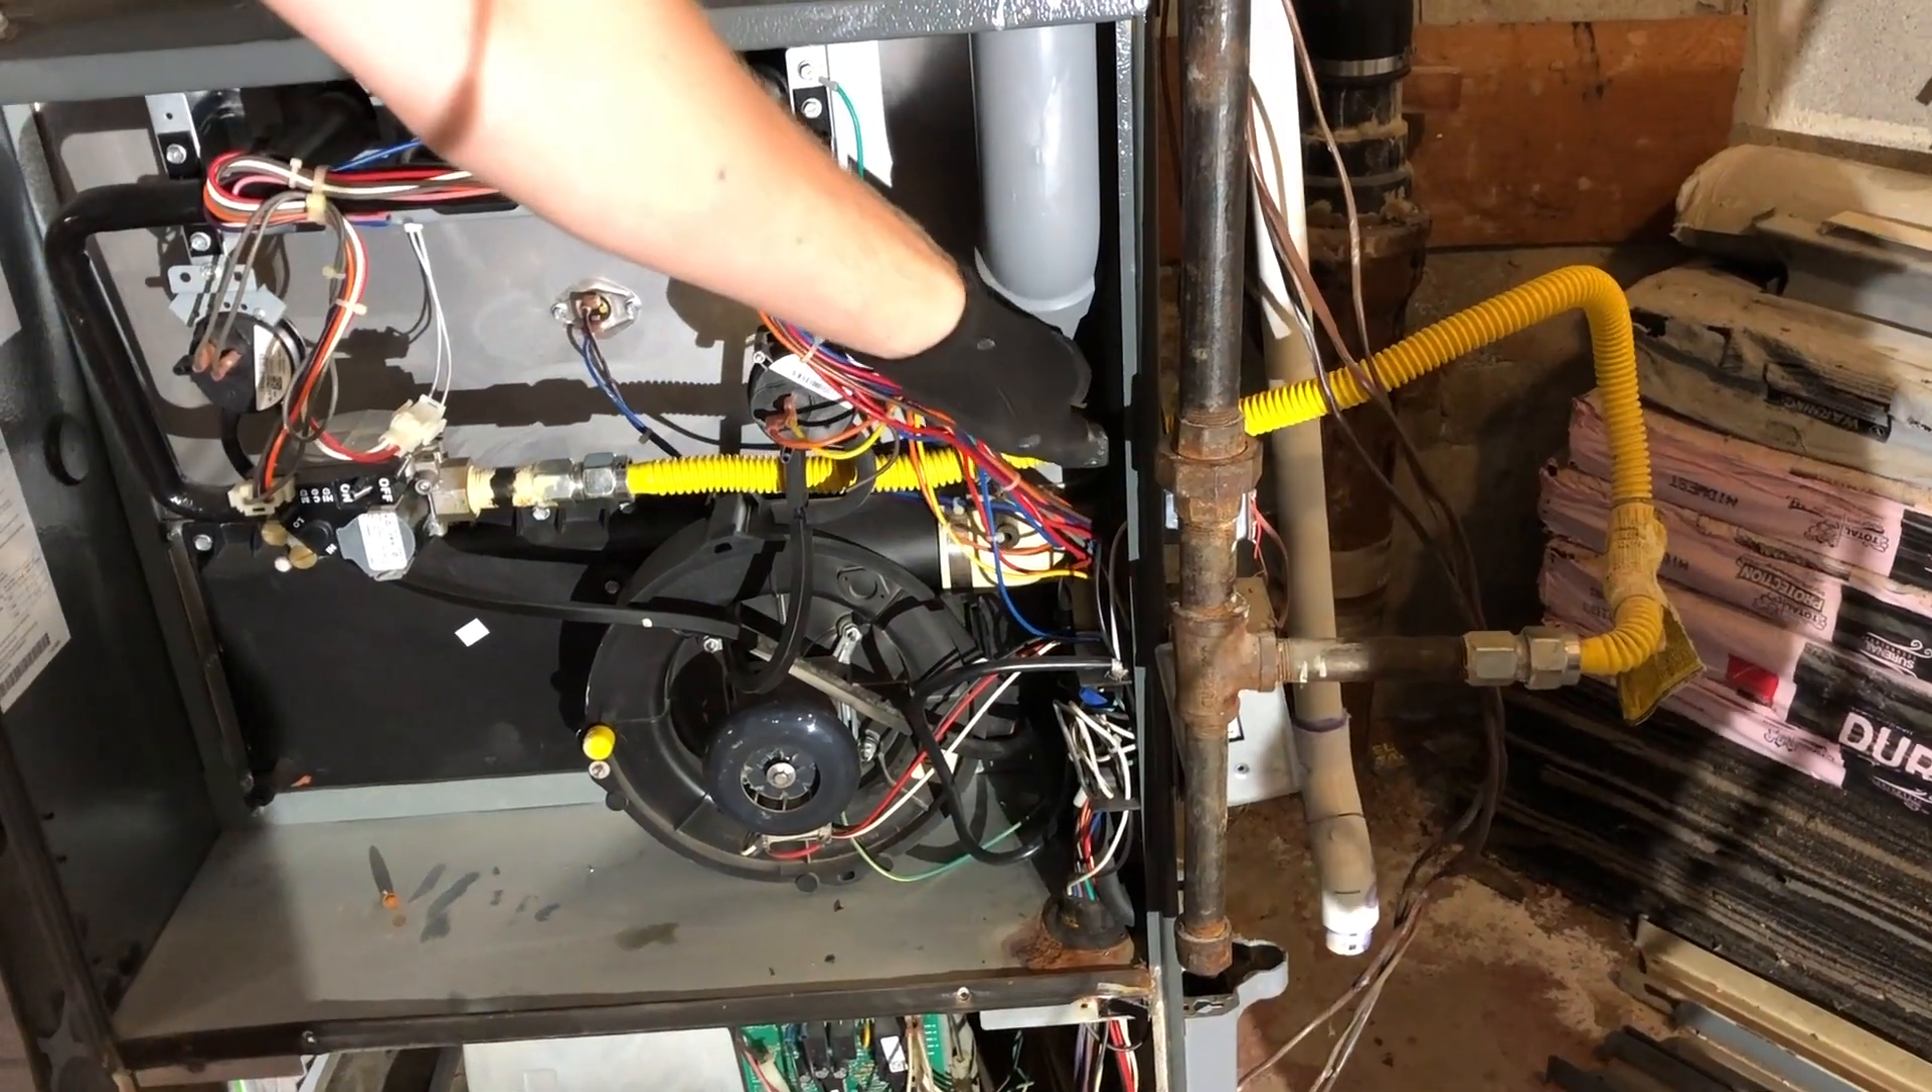But what you can't have it doing is going through the cabinet of the furnace like it is right here.